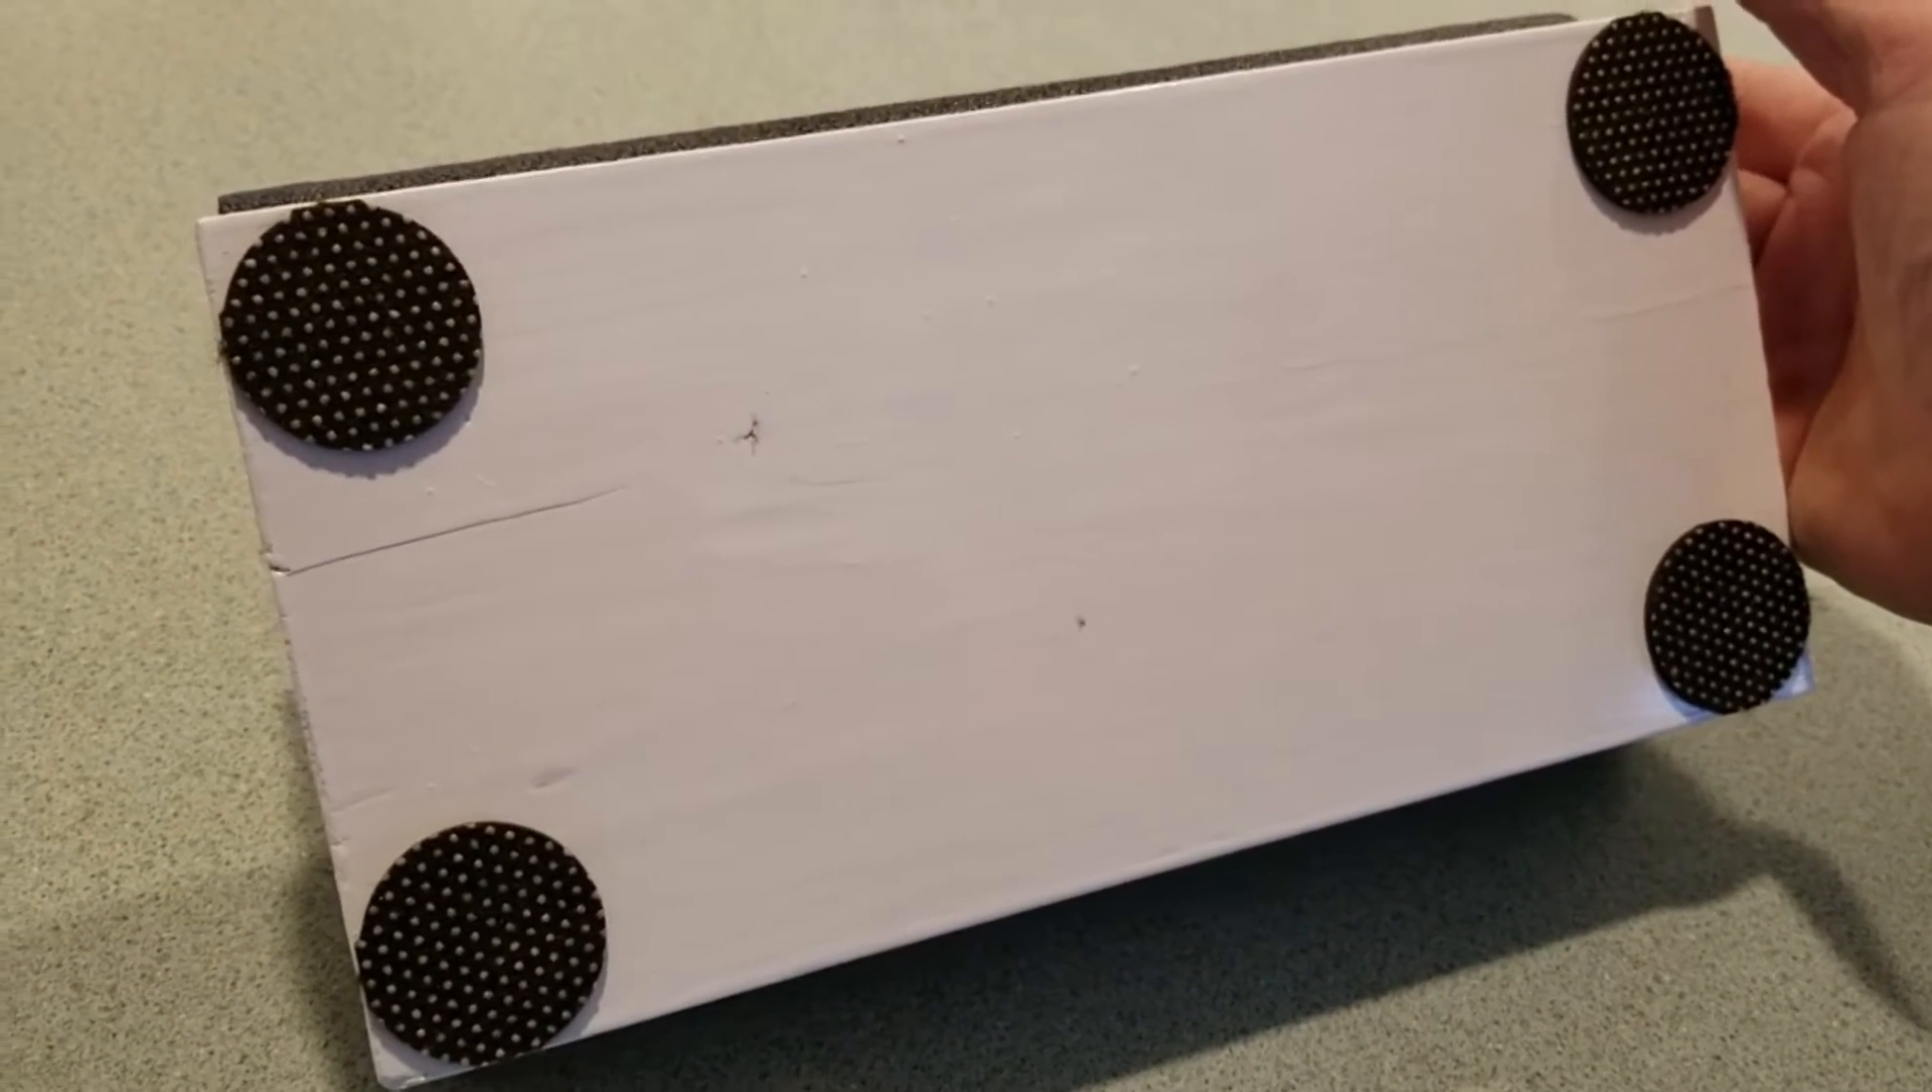On the bottom I have these adhesive backed non-skid feet. They're covering the marks from the screws during the painting process.